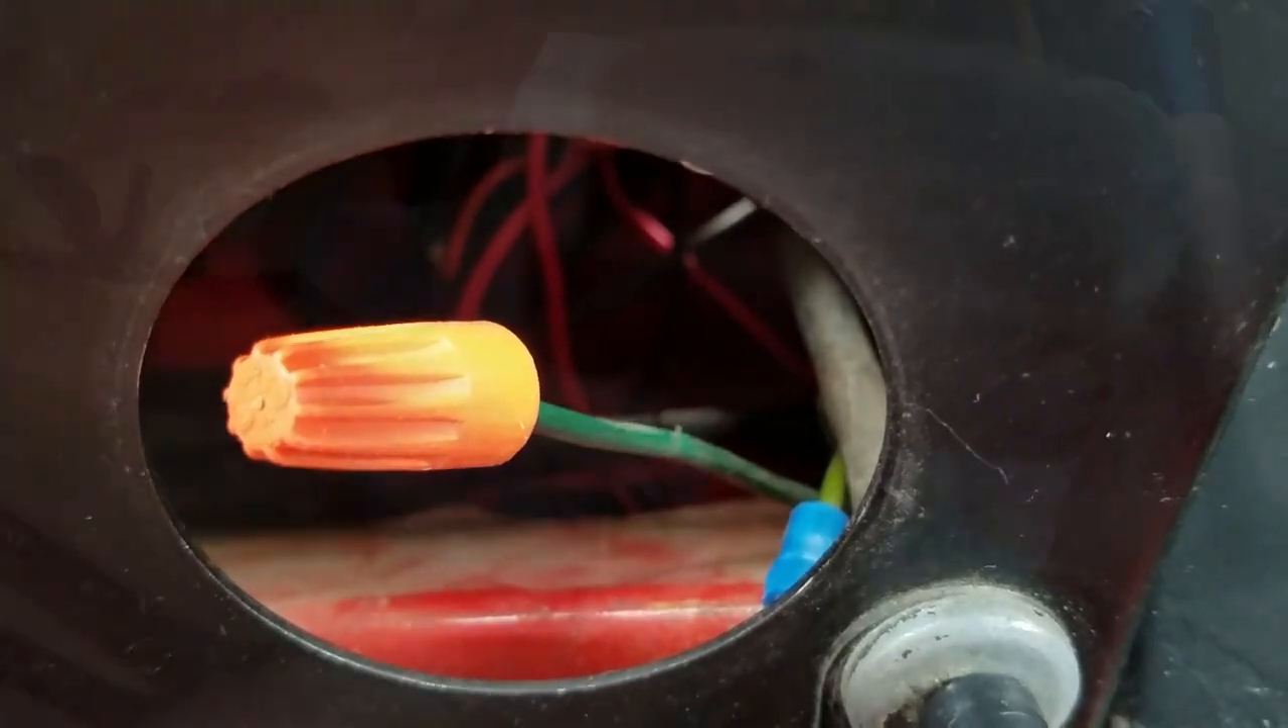What I did here was I just sealed off the end of the green wire which is hot basically that's the positive.